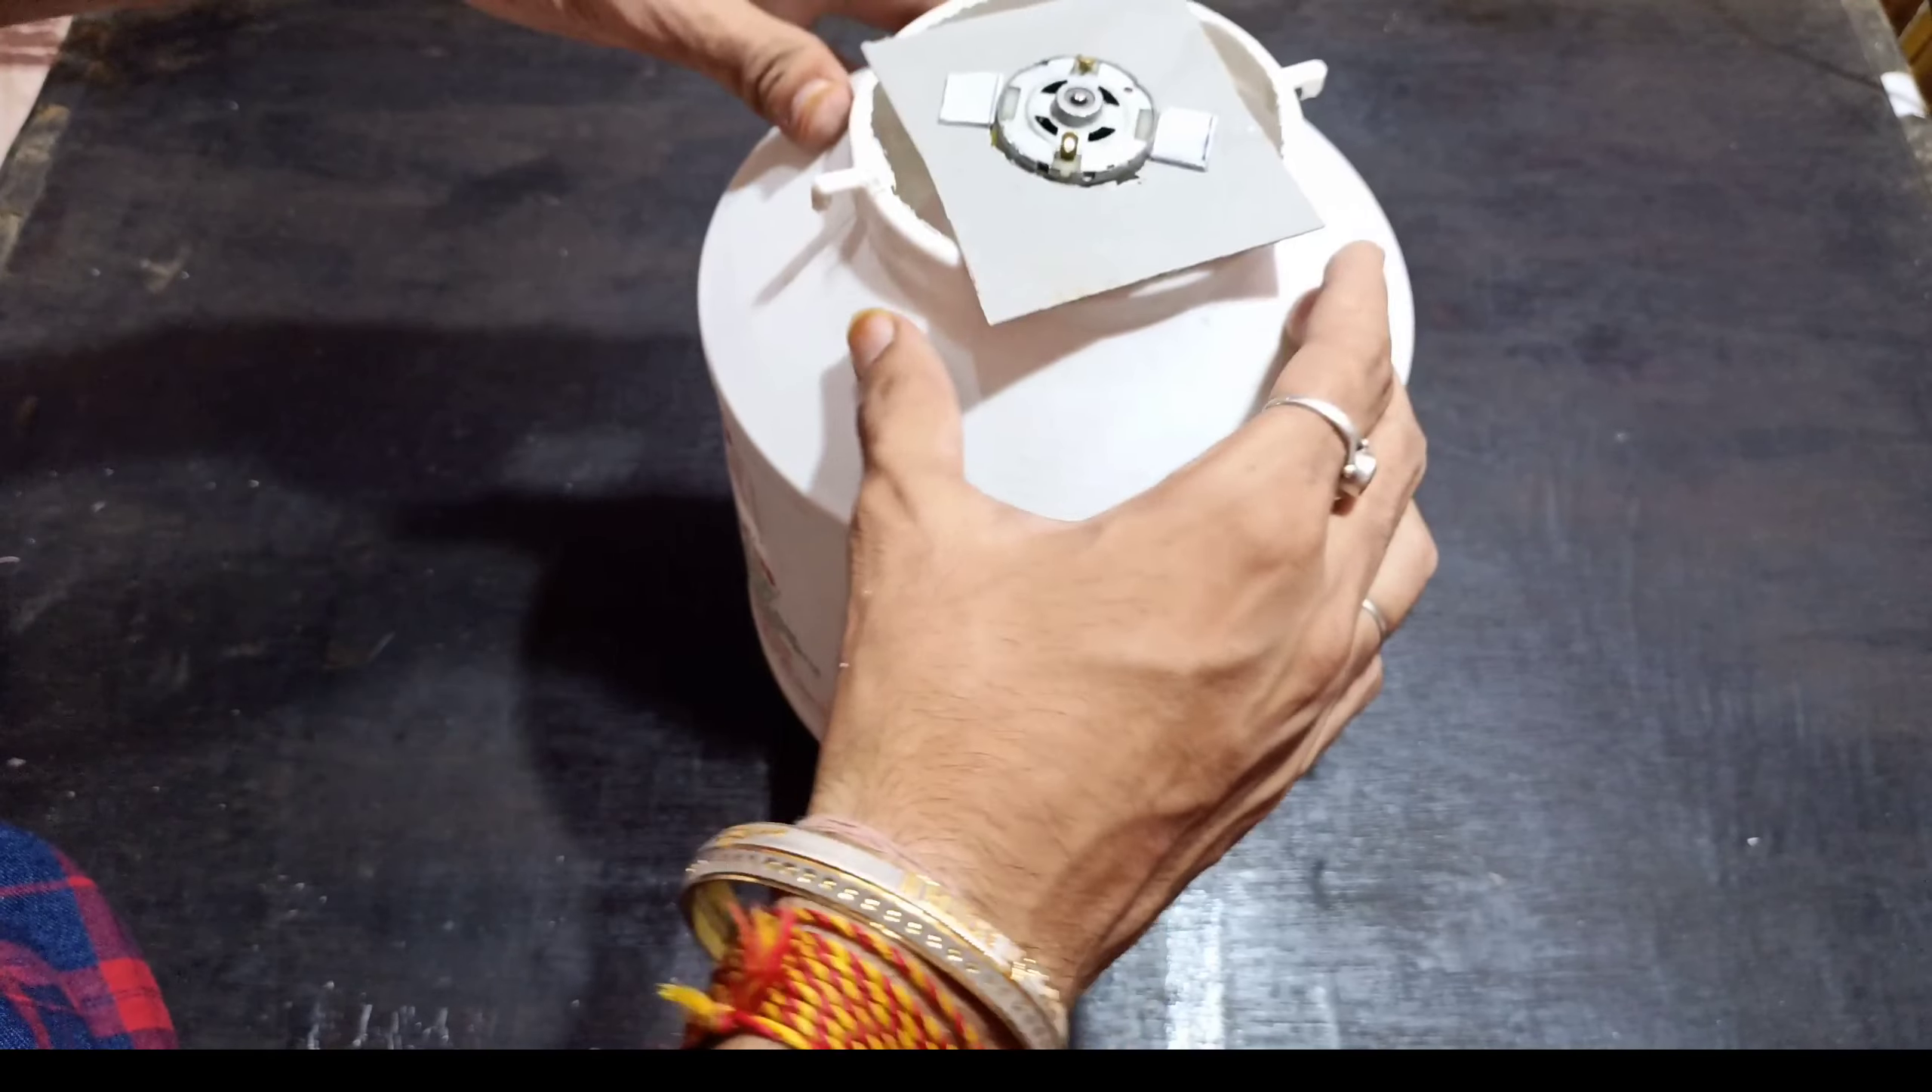आप यहां पर मोटर को फीक्स कर दिया है।